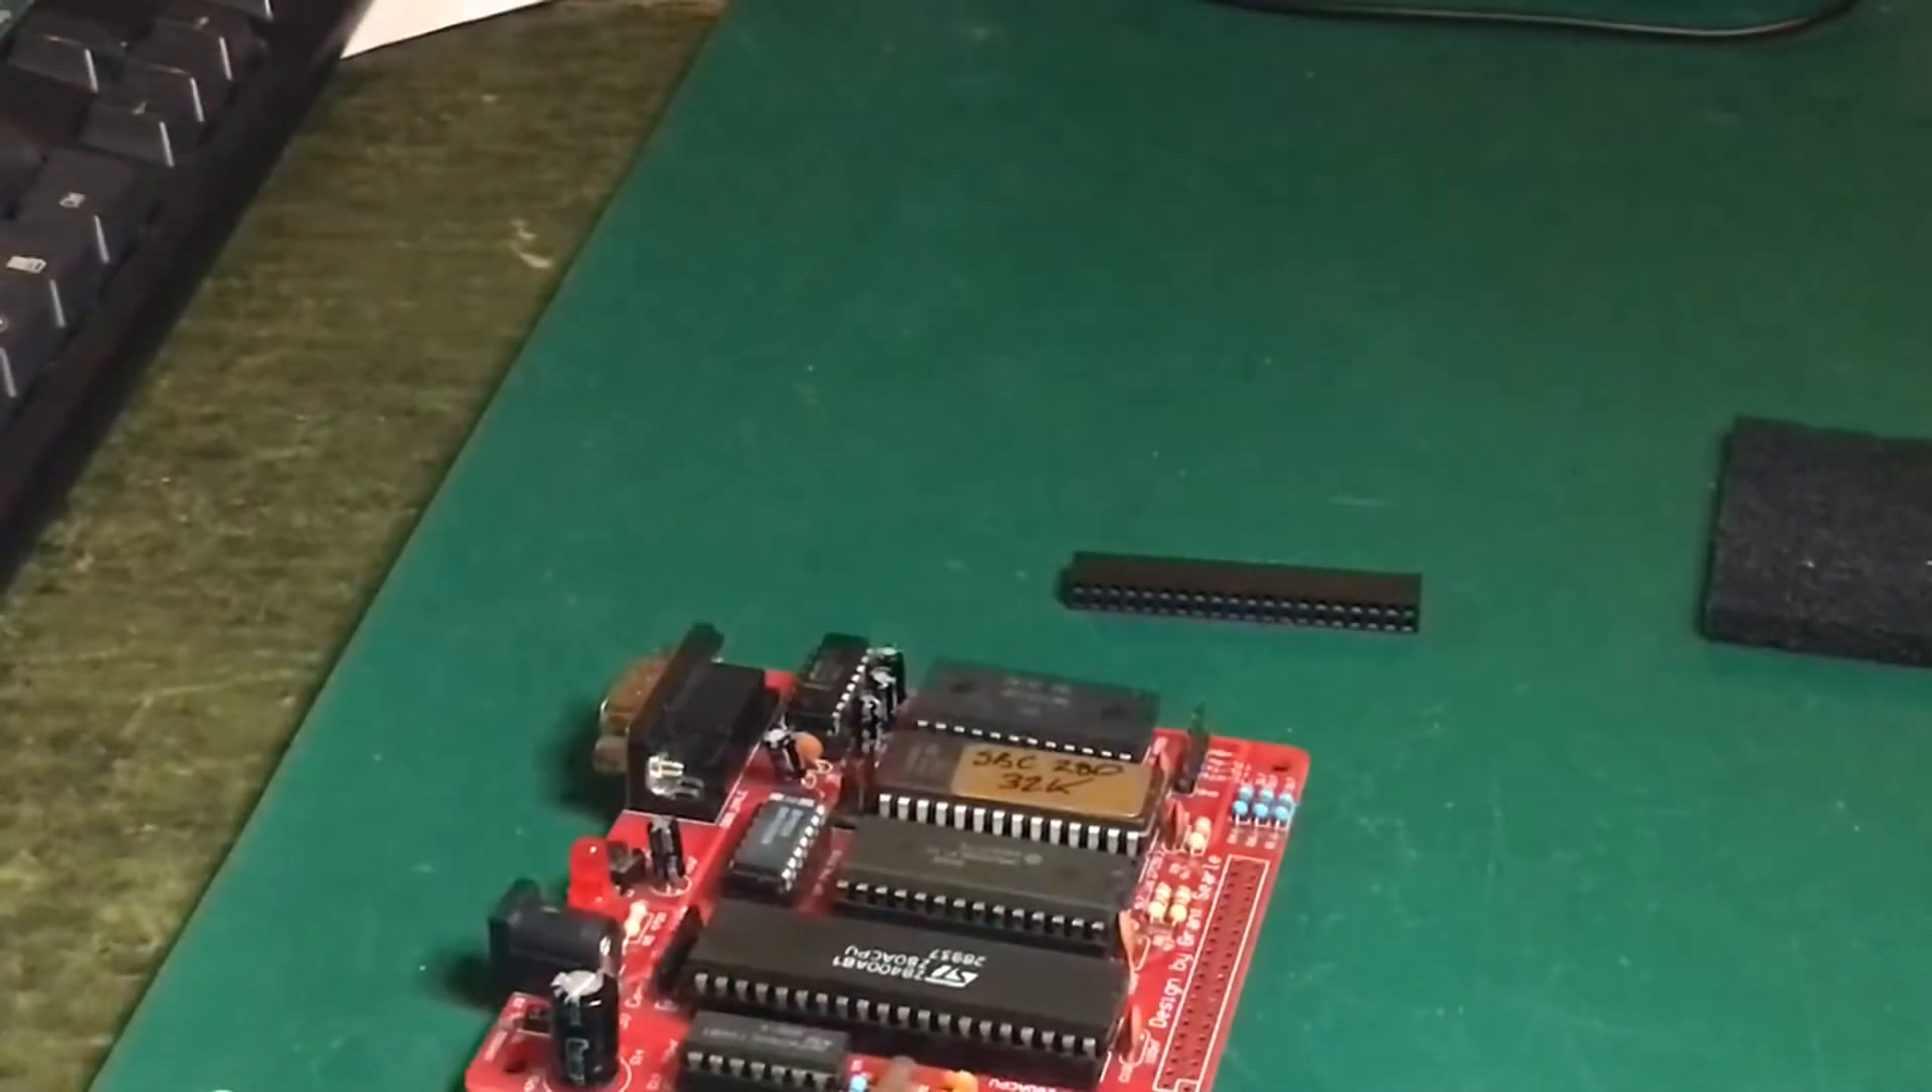I haven't put the Expansion connector on yet because I'm still not quite sure how I'm going to hook it up.